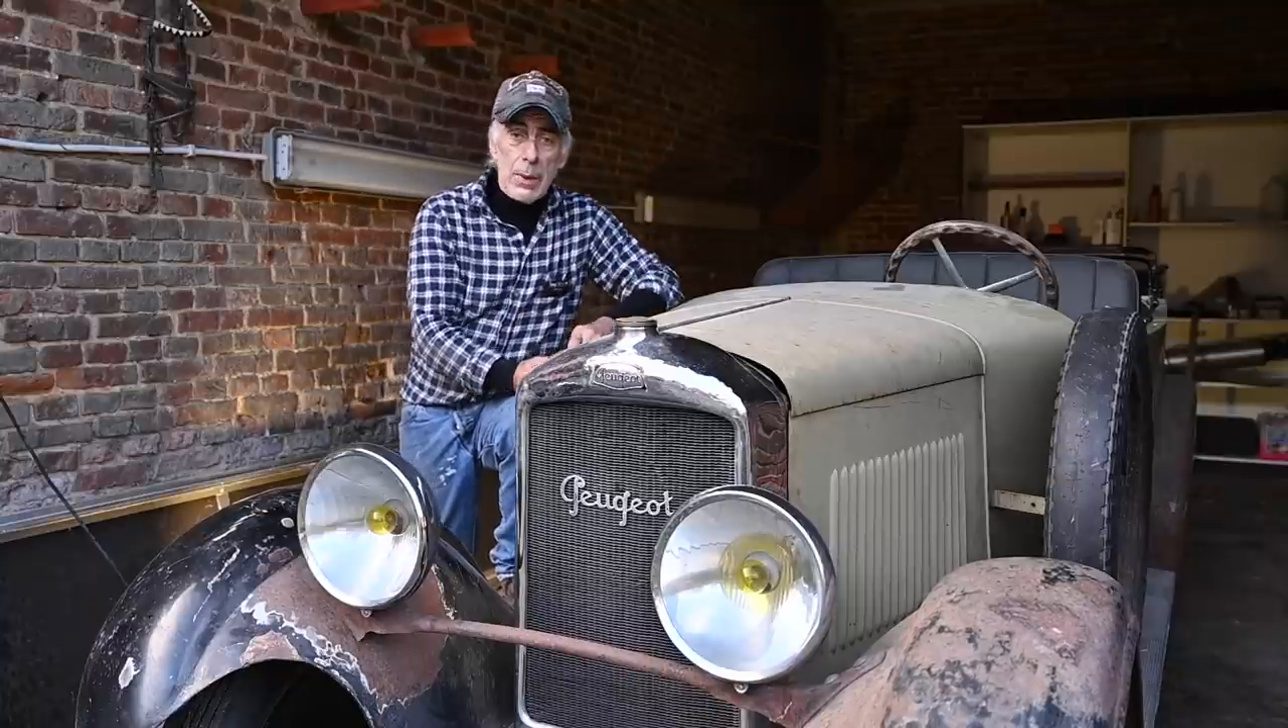The only part that I'm missing is the windscreen.